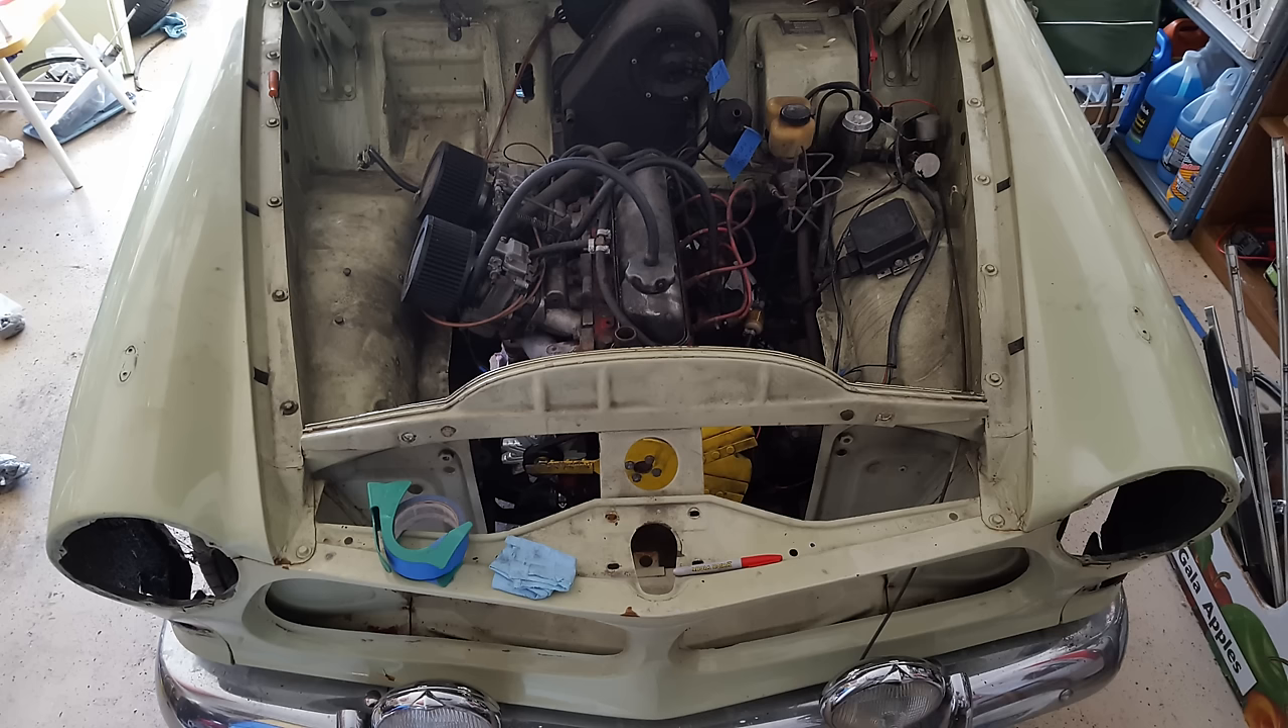Okay, here we've removed the headlights, the grill, a lot of the front trim pieces.